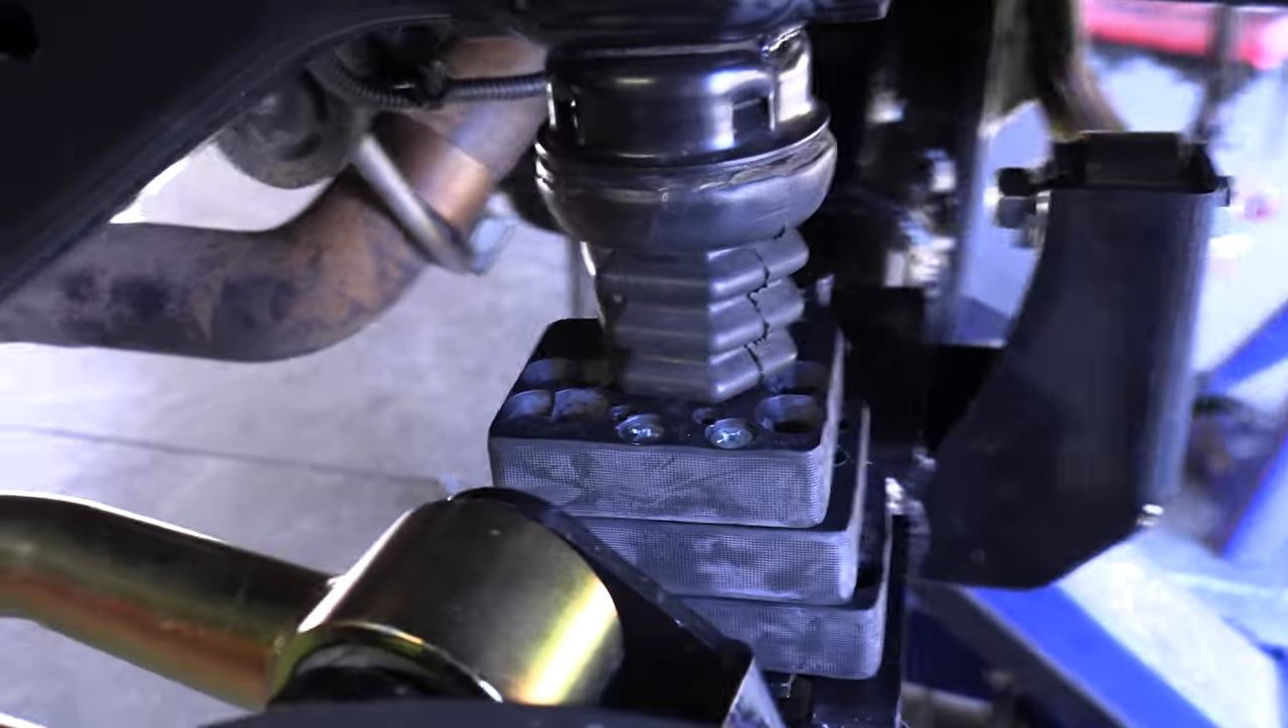So as you can see, the bump stop is hitting dead square there.